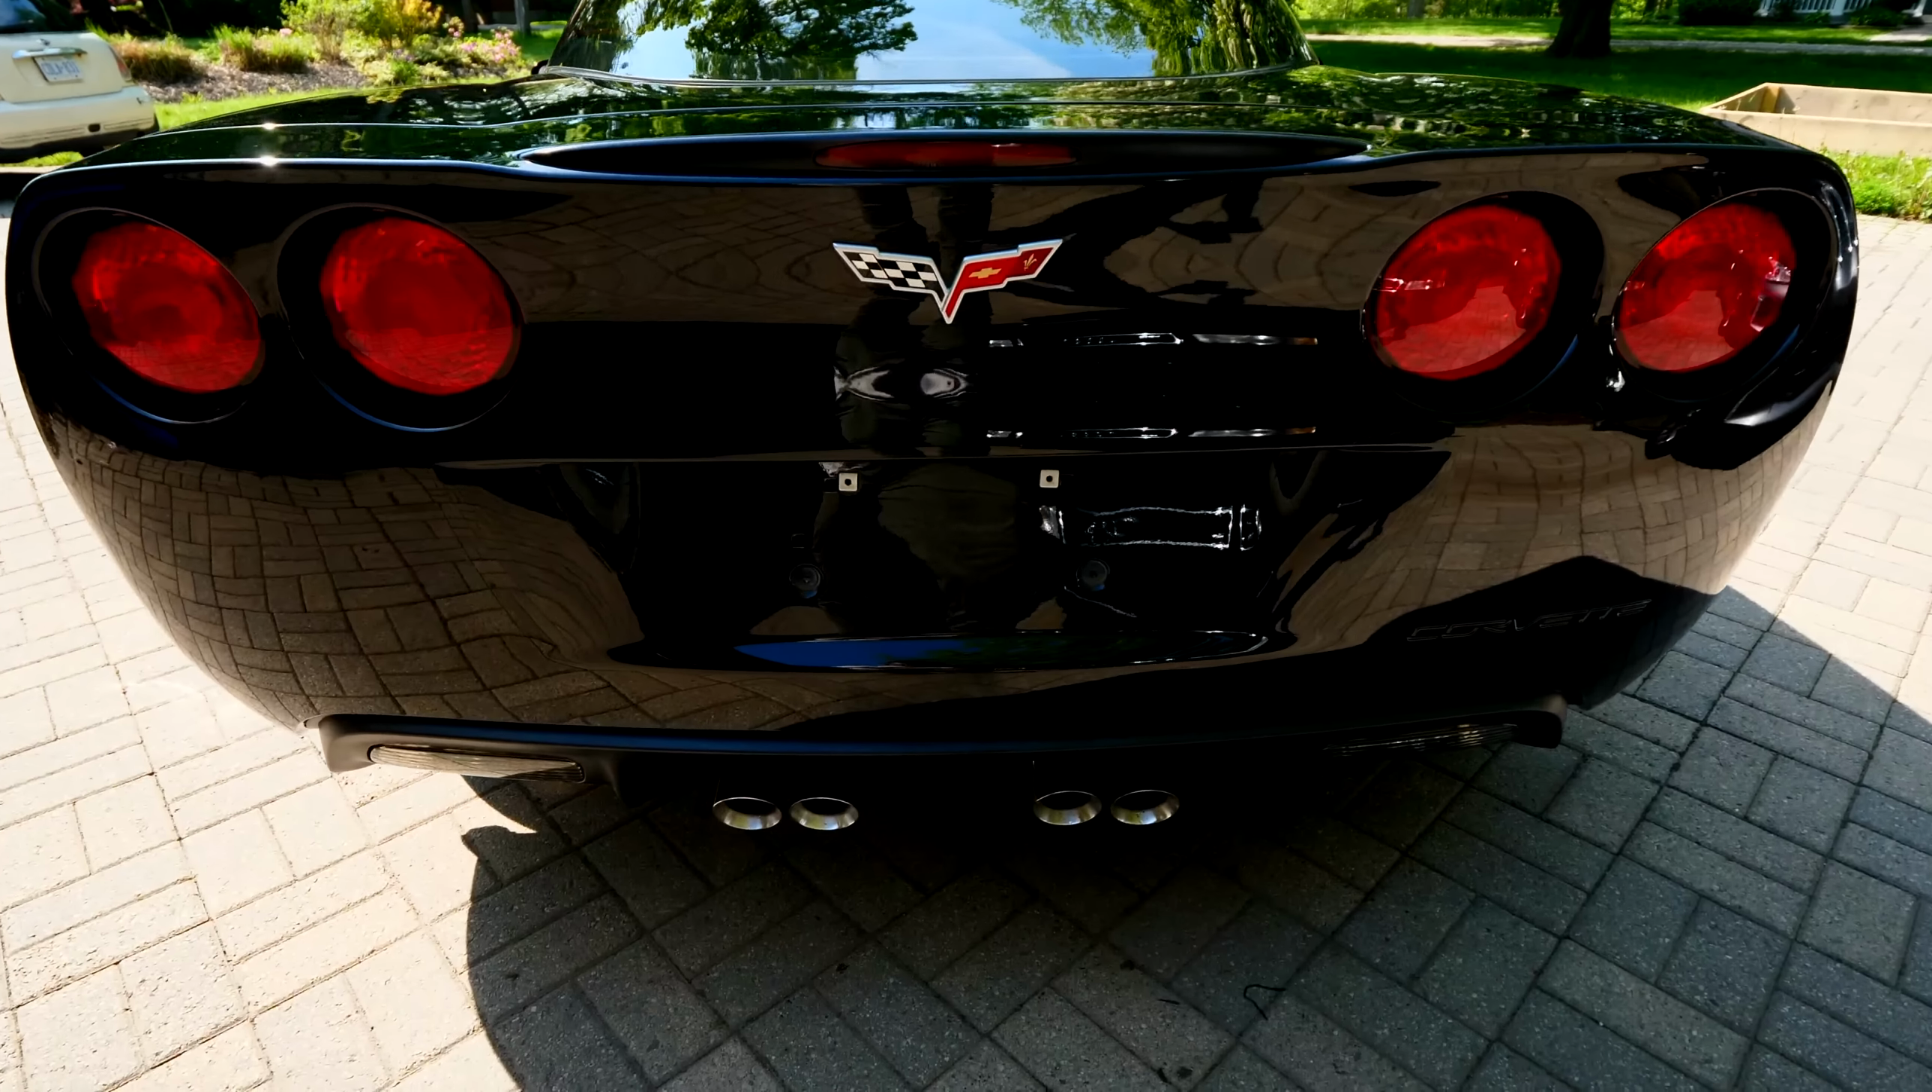Now, I still have to put on the rear plate, but as for the exhaust tips, they look really good.